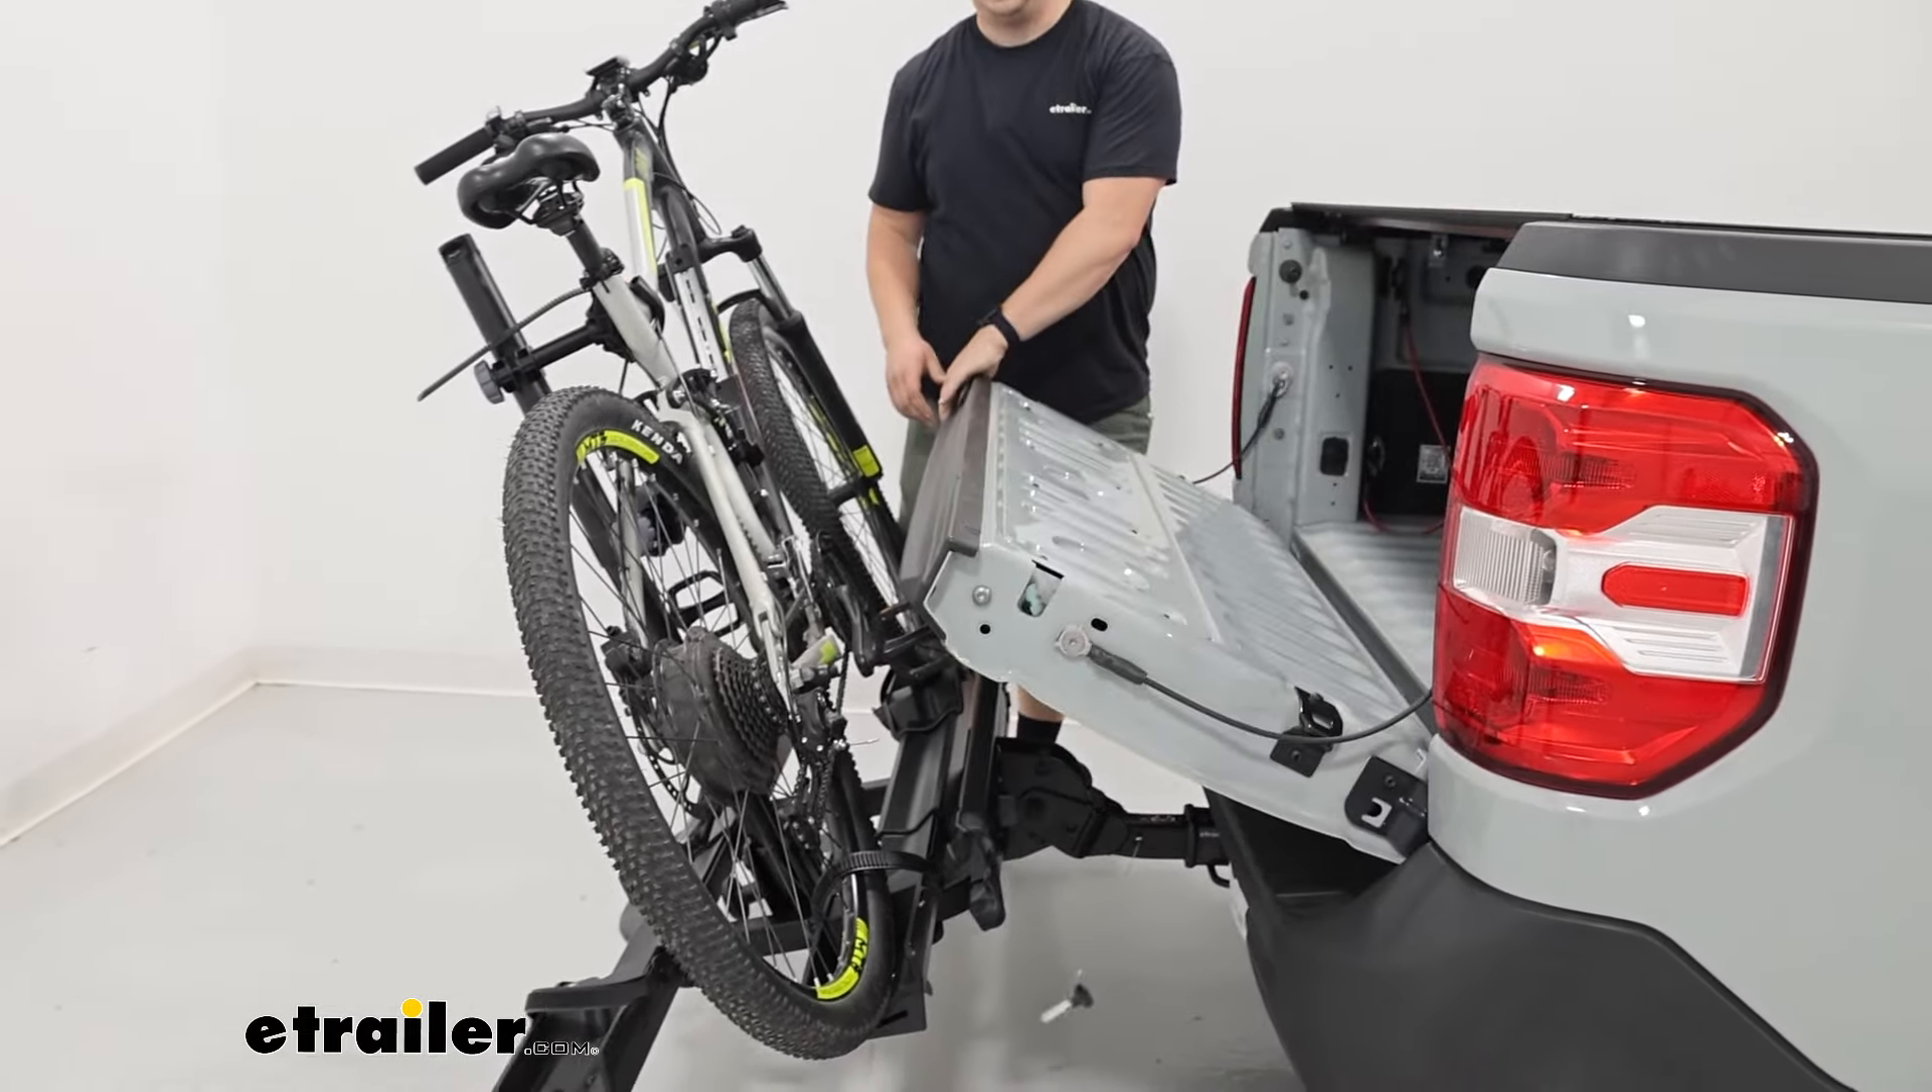It's a pretty impressive tilt, but with the hitch and the tailgate sitting so close together, you're just not going to get good clearance here.